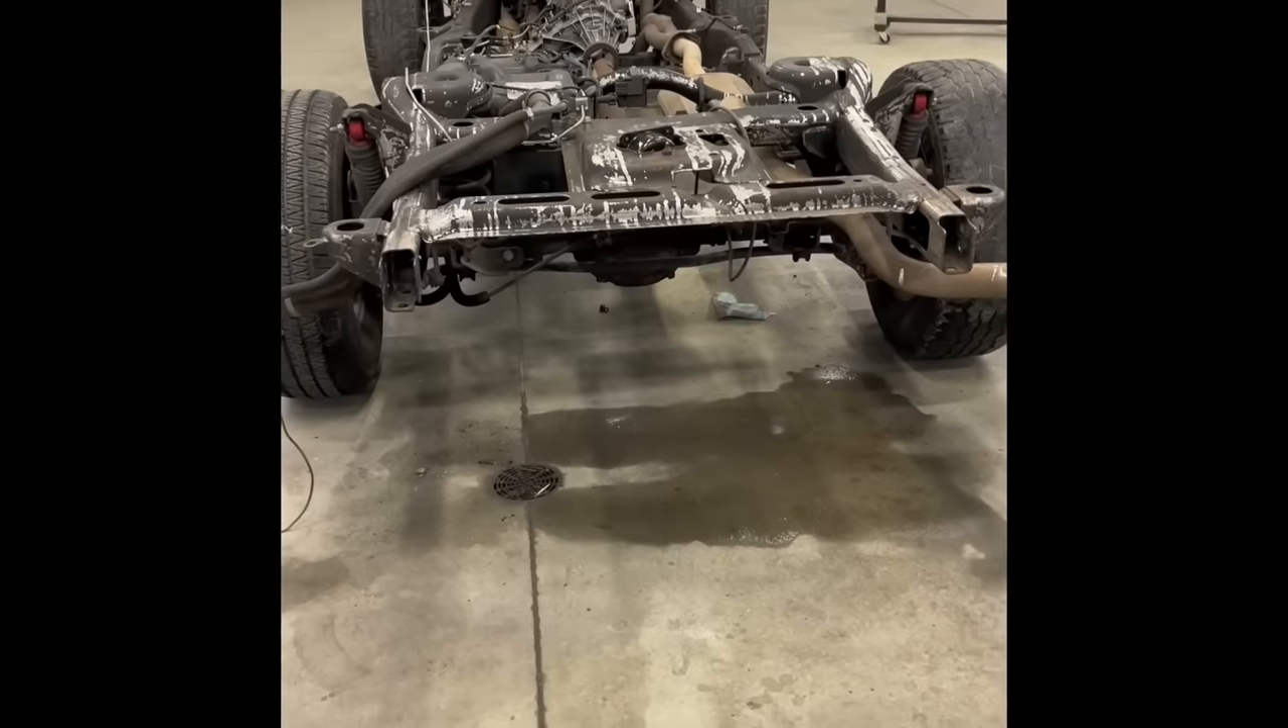Okay, so we got the body off the Tahoe.